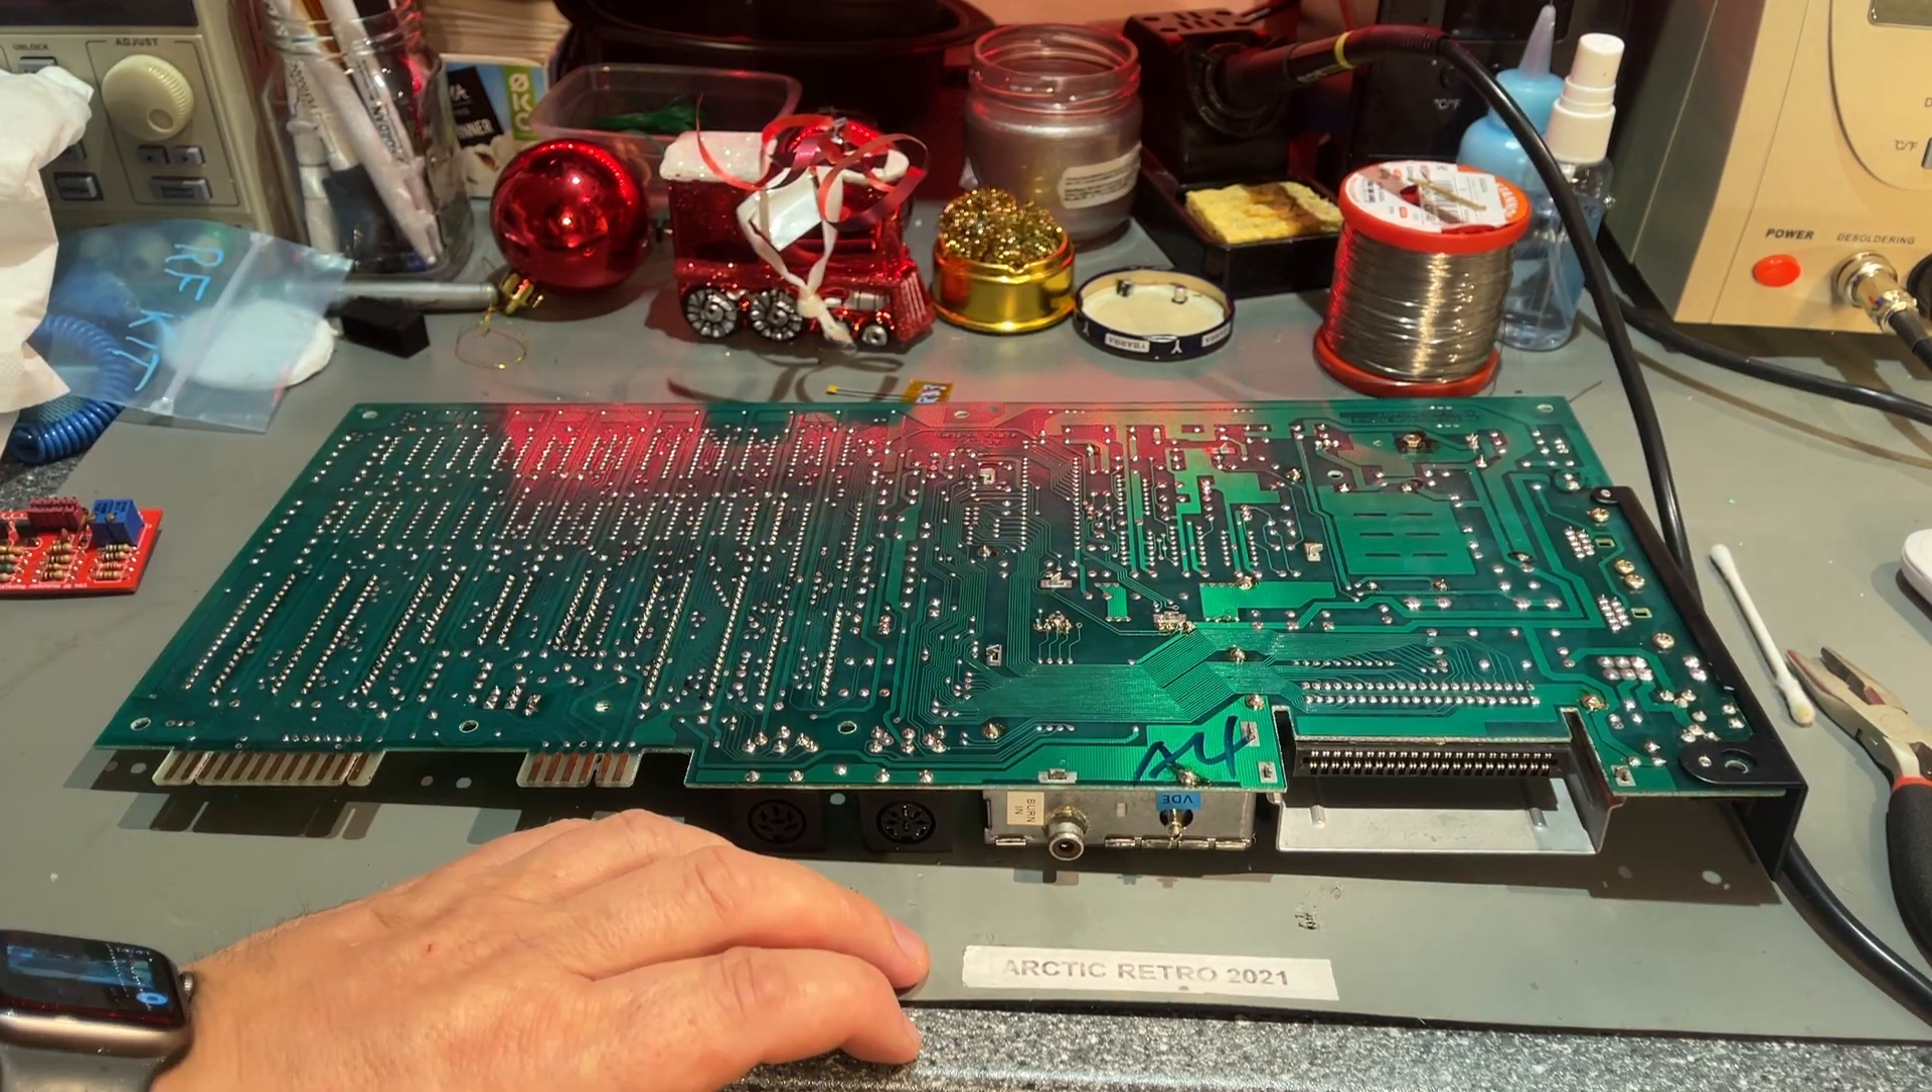I took the motherboard out of the machine and this is the big TV modulator metal can that we're gonna remove and it's of course soldered in on the backside and yeah there are some big solder points here.